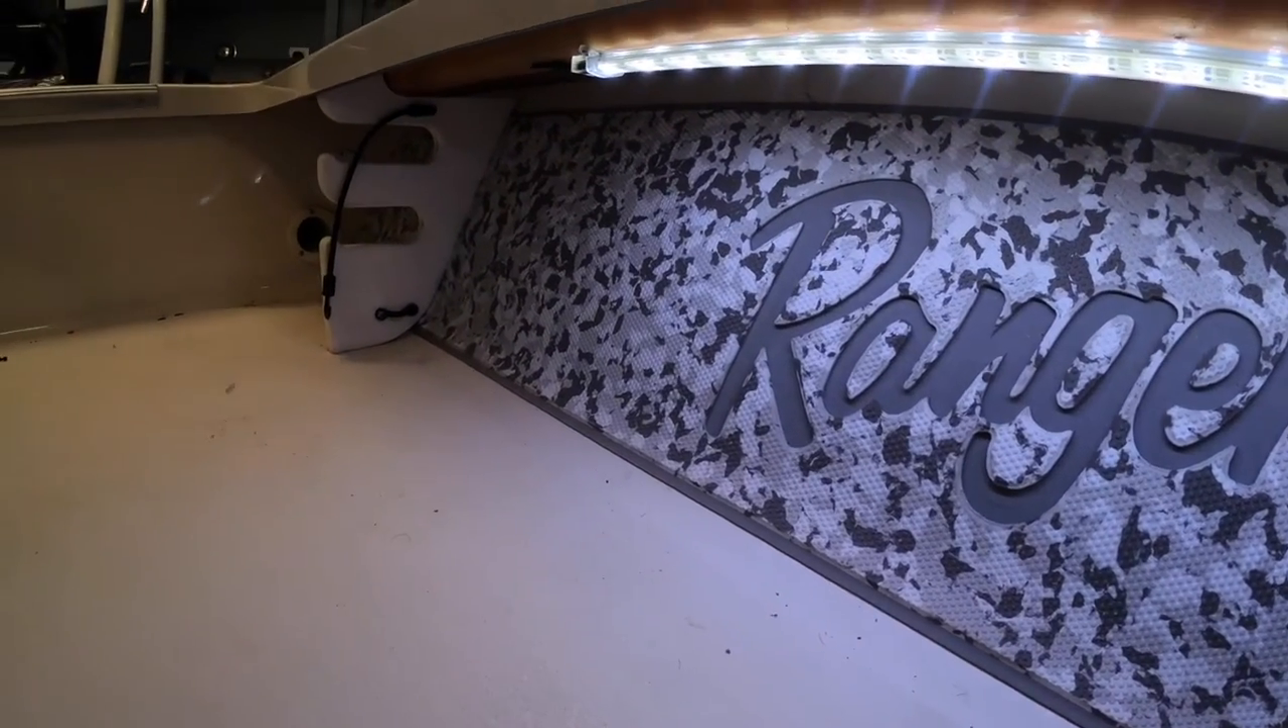So my lights are now mounted, and anybody that's wondering, these lights have a wire that is on the other side.